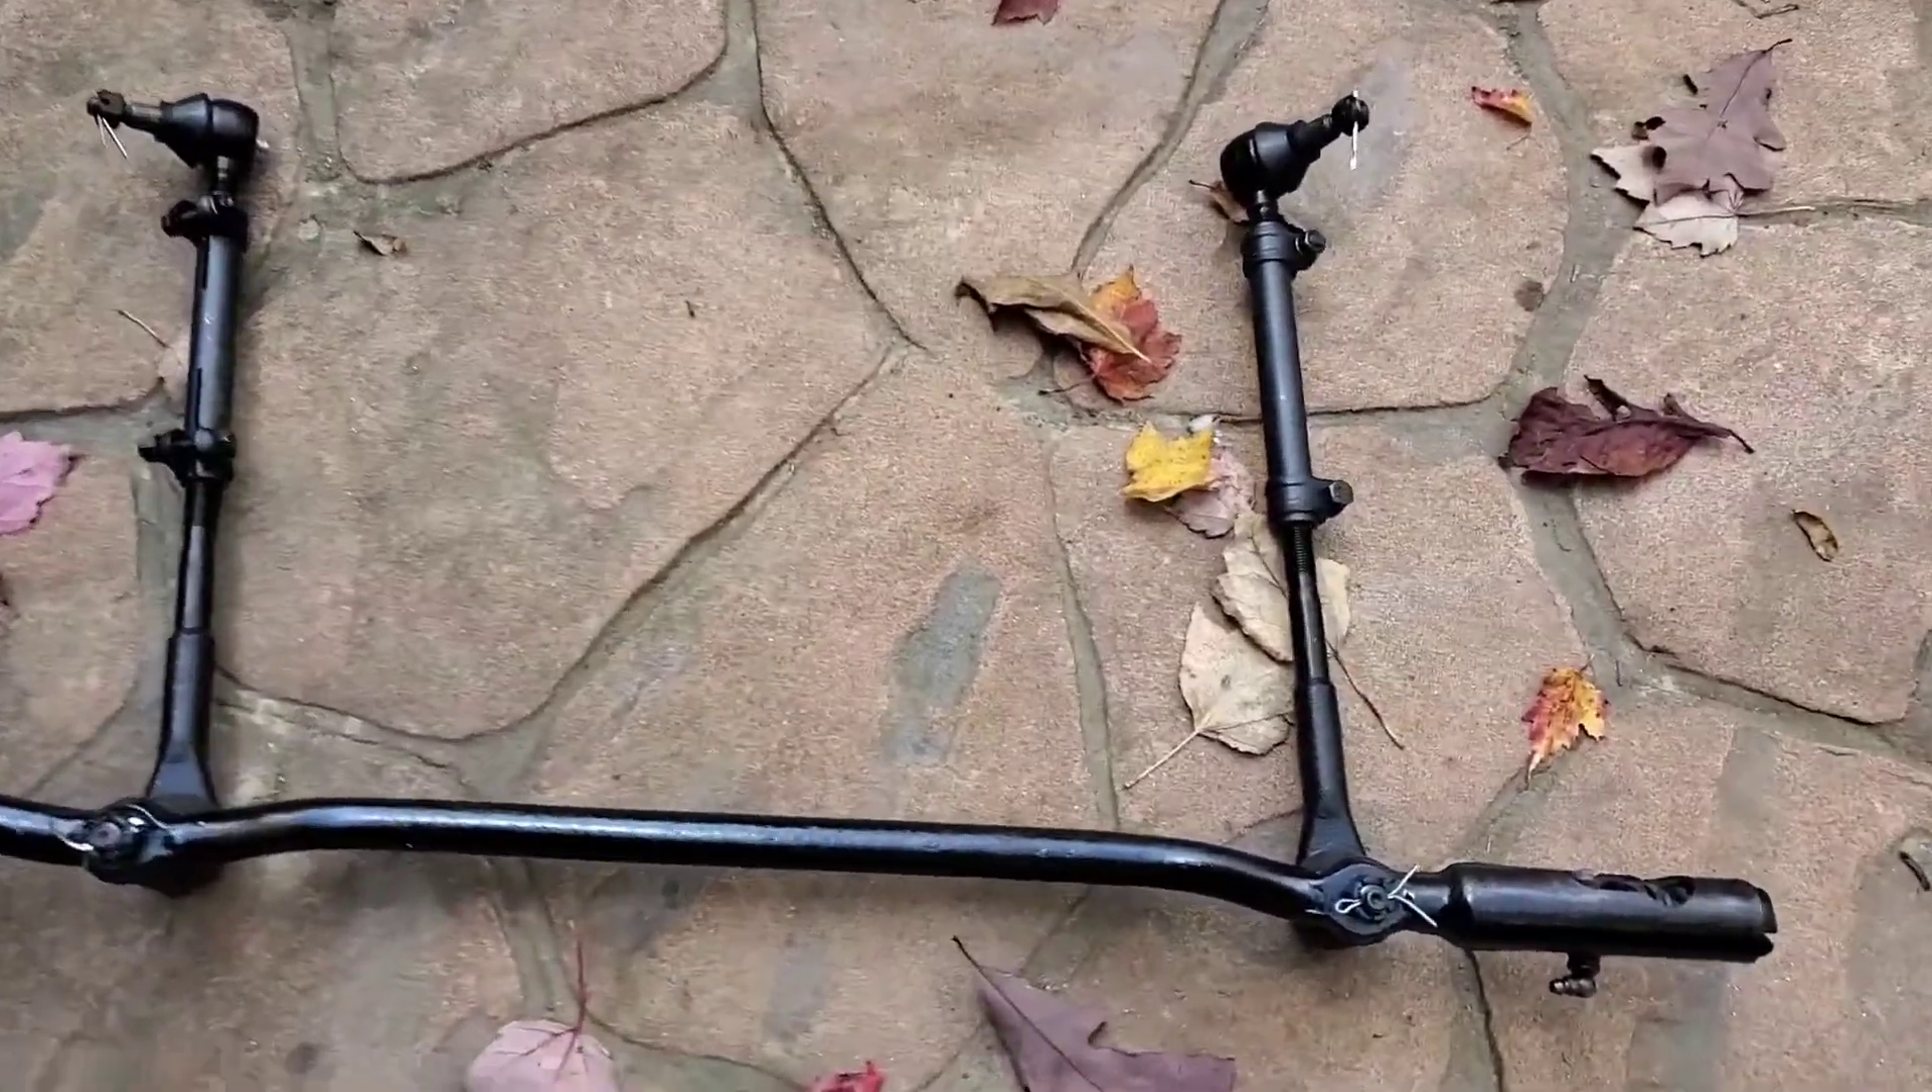Here's a video of the idler arm with the tie rods installed.